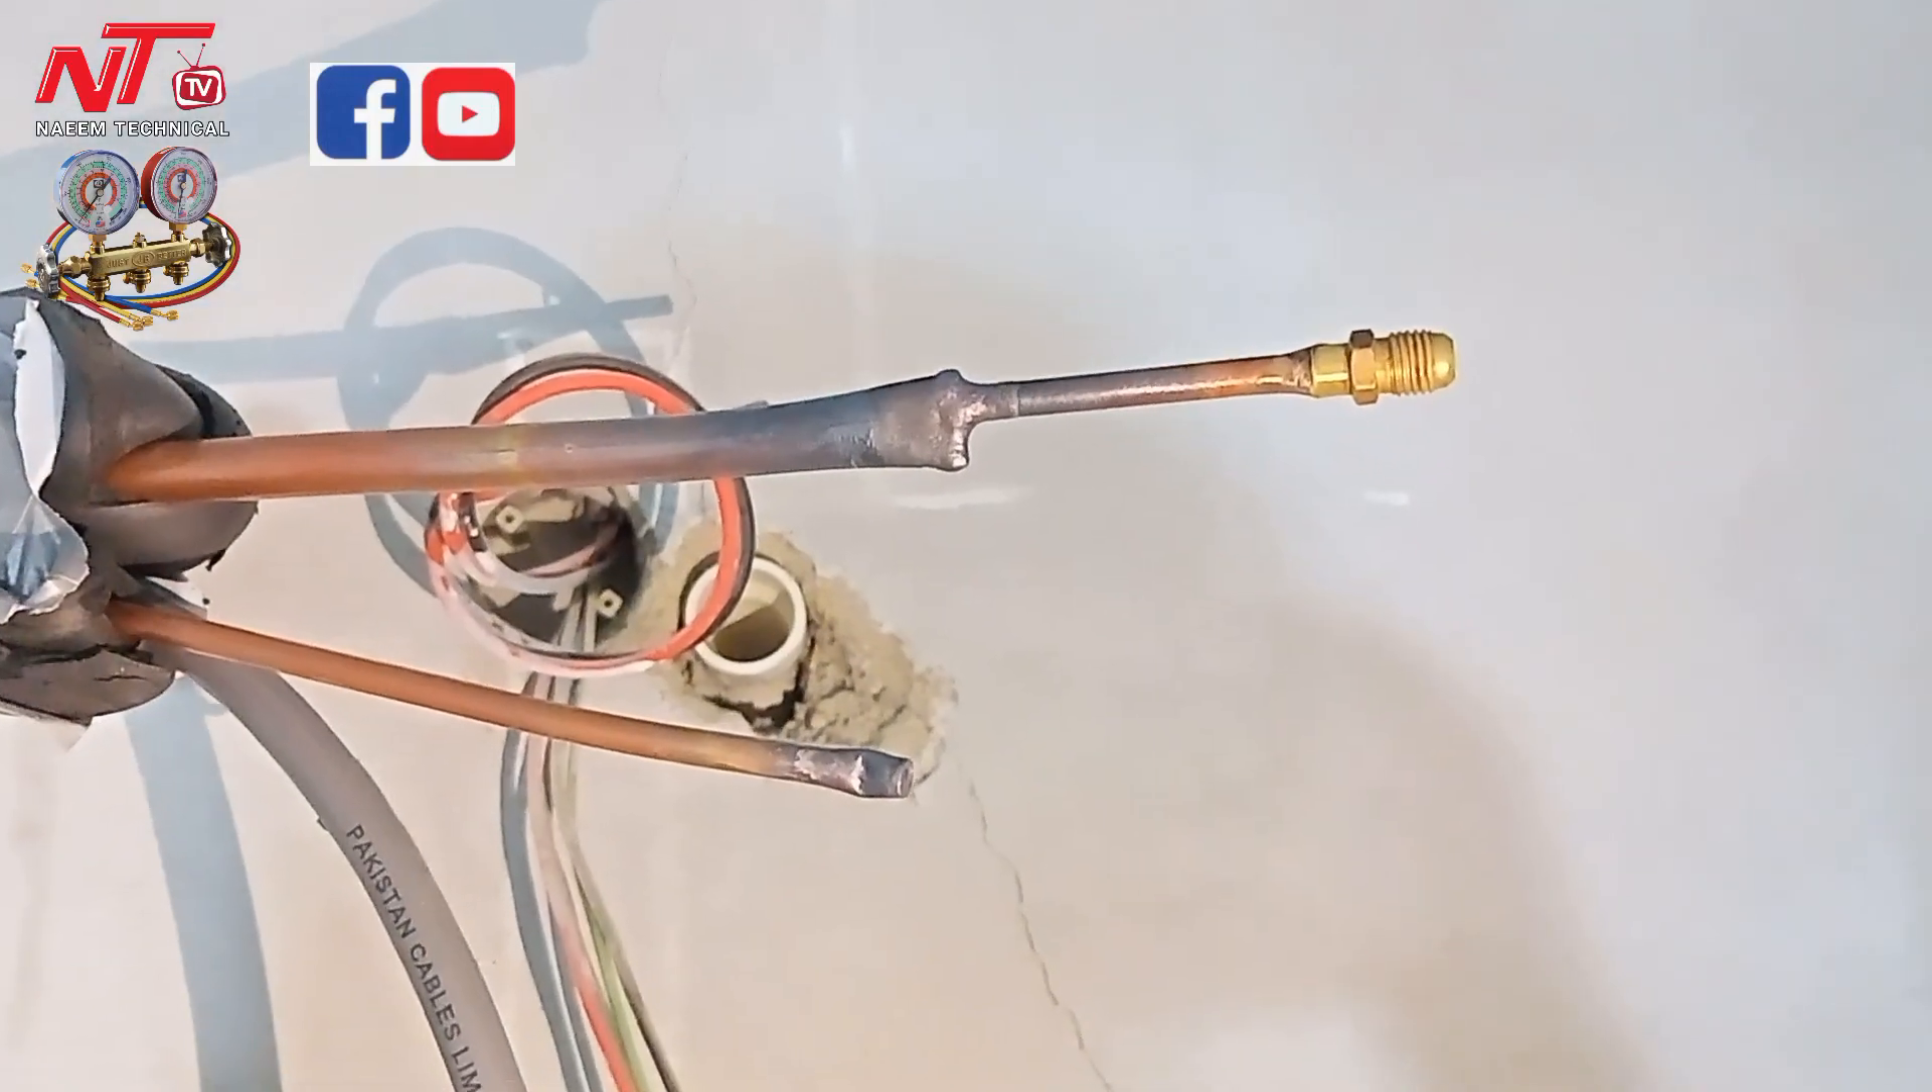اوپر ہم نے چارجنگ وال لگا دیا ہے نیچے والے کو ہم نے ڈیڈ کر دیا ہے۔